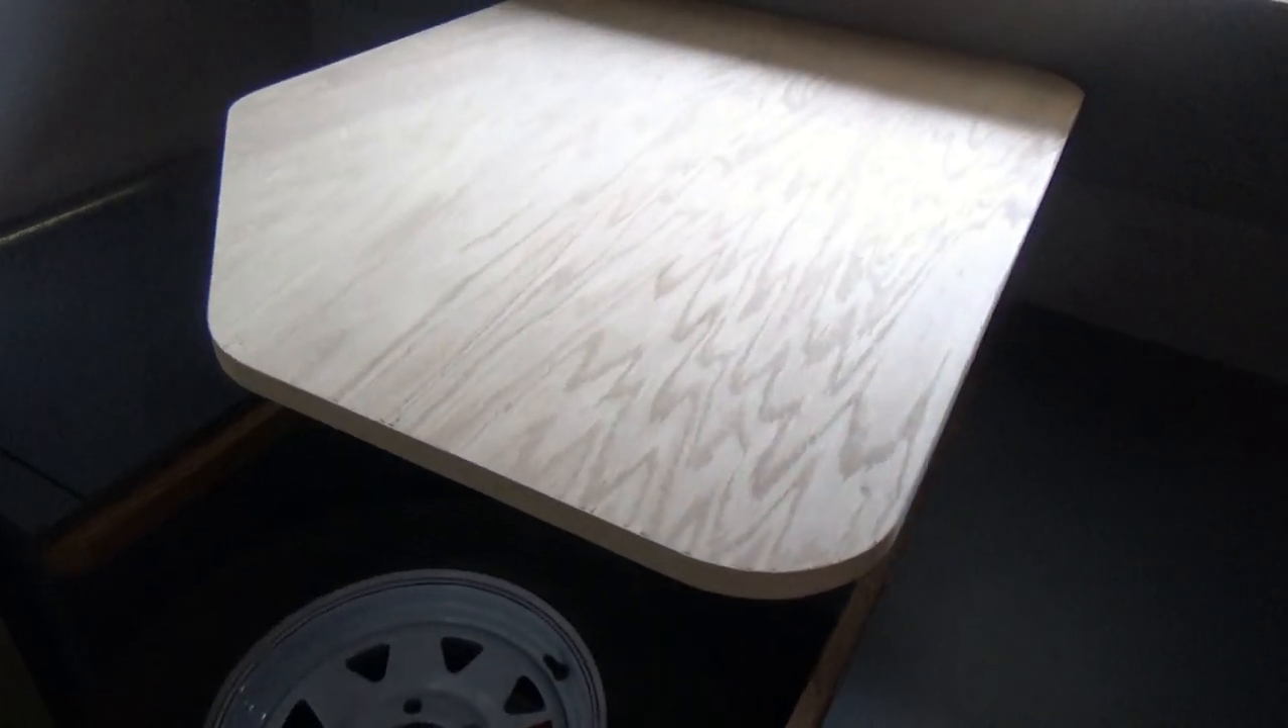We have our tables set in place and sanded down and banded and all that good stuff.